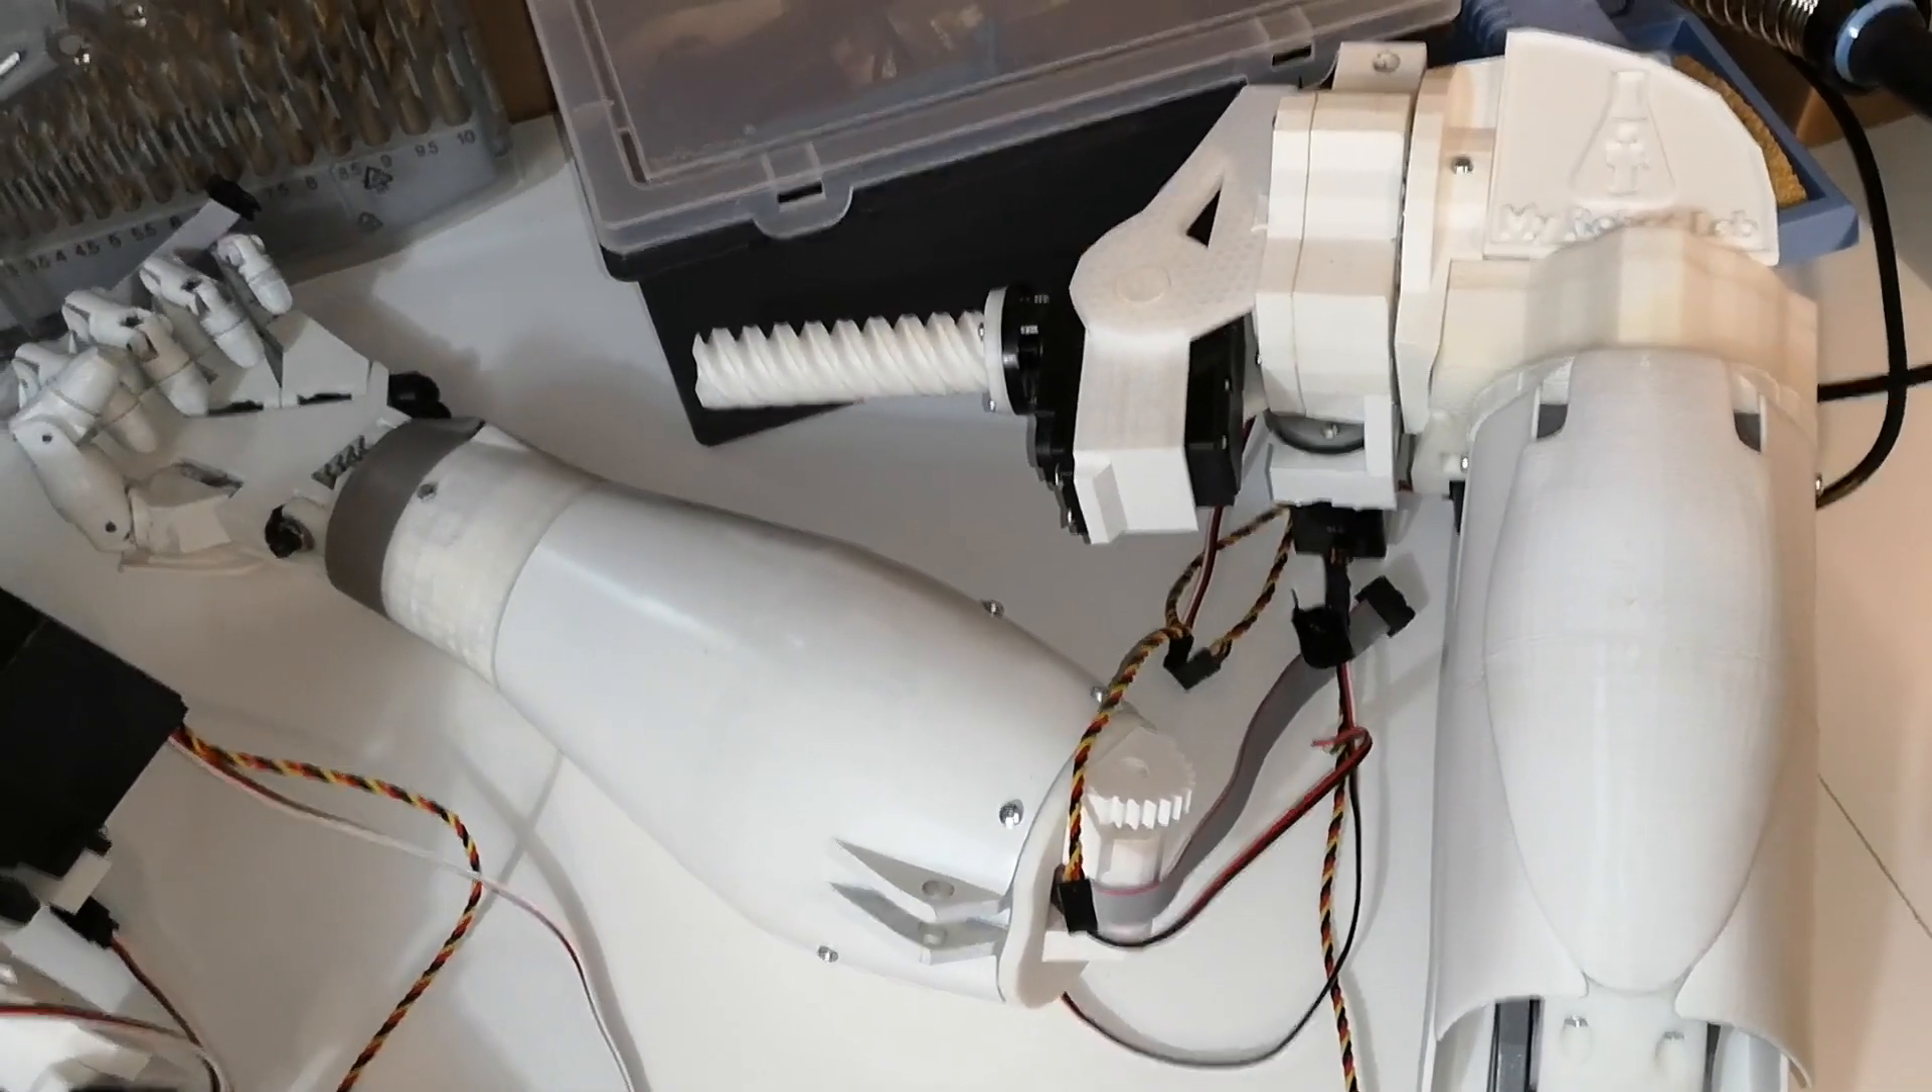So that is the left arm removed that's the left shoulder left bicep and that's the left forearm wrist and hand.